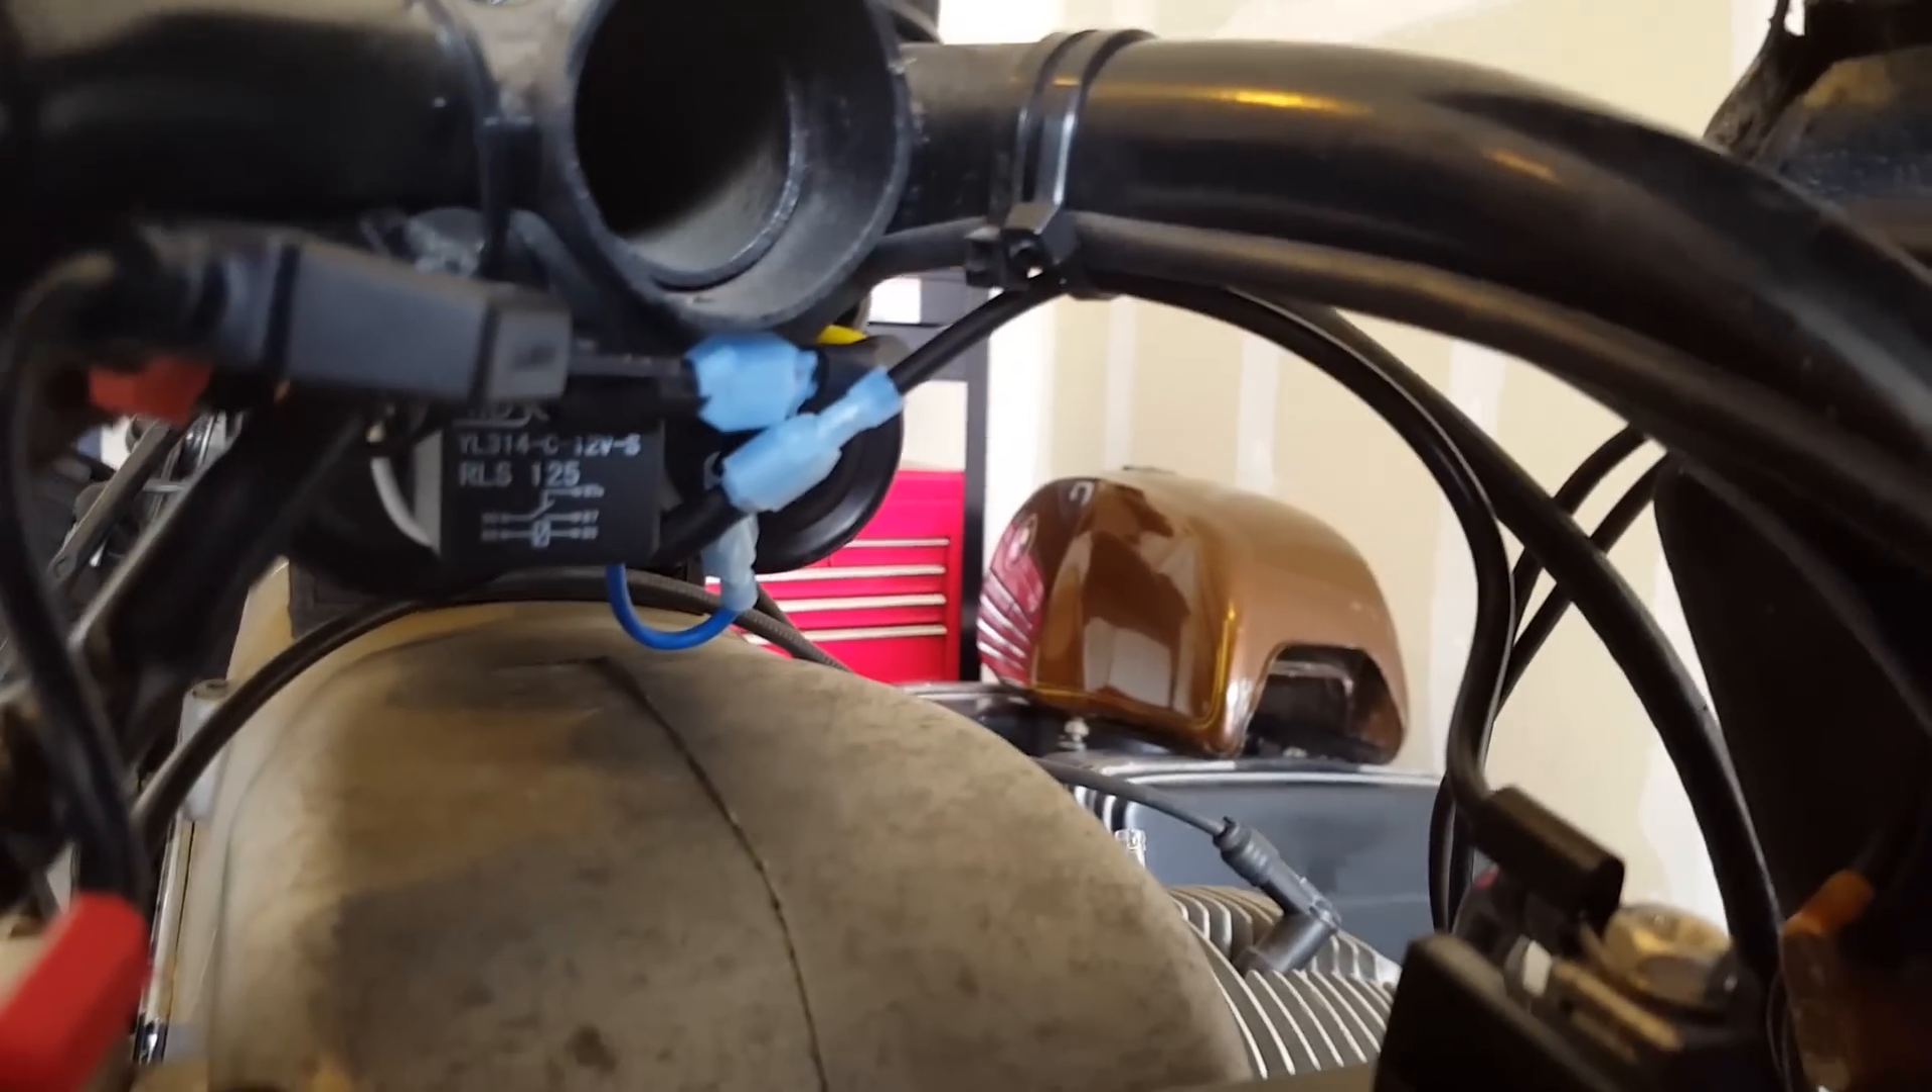You can see I've got the relay underneath here, zip tied up right there.